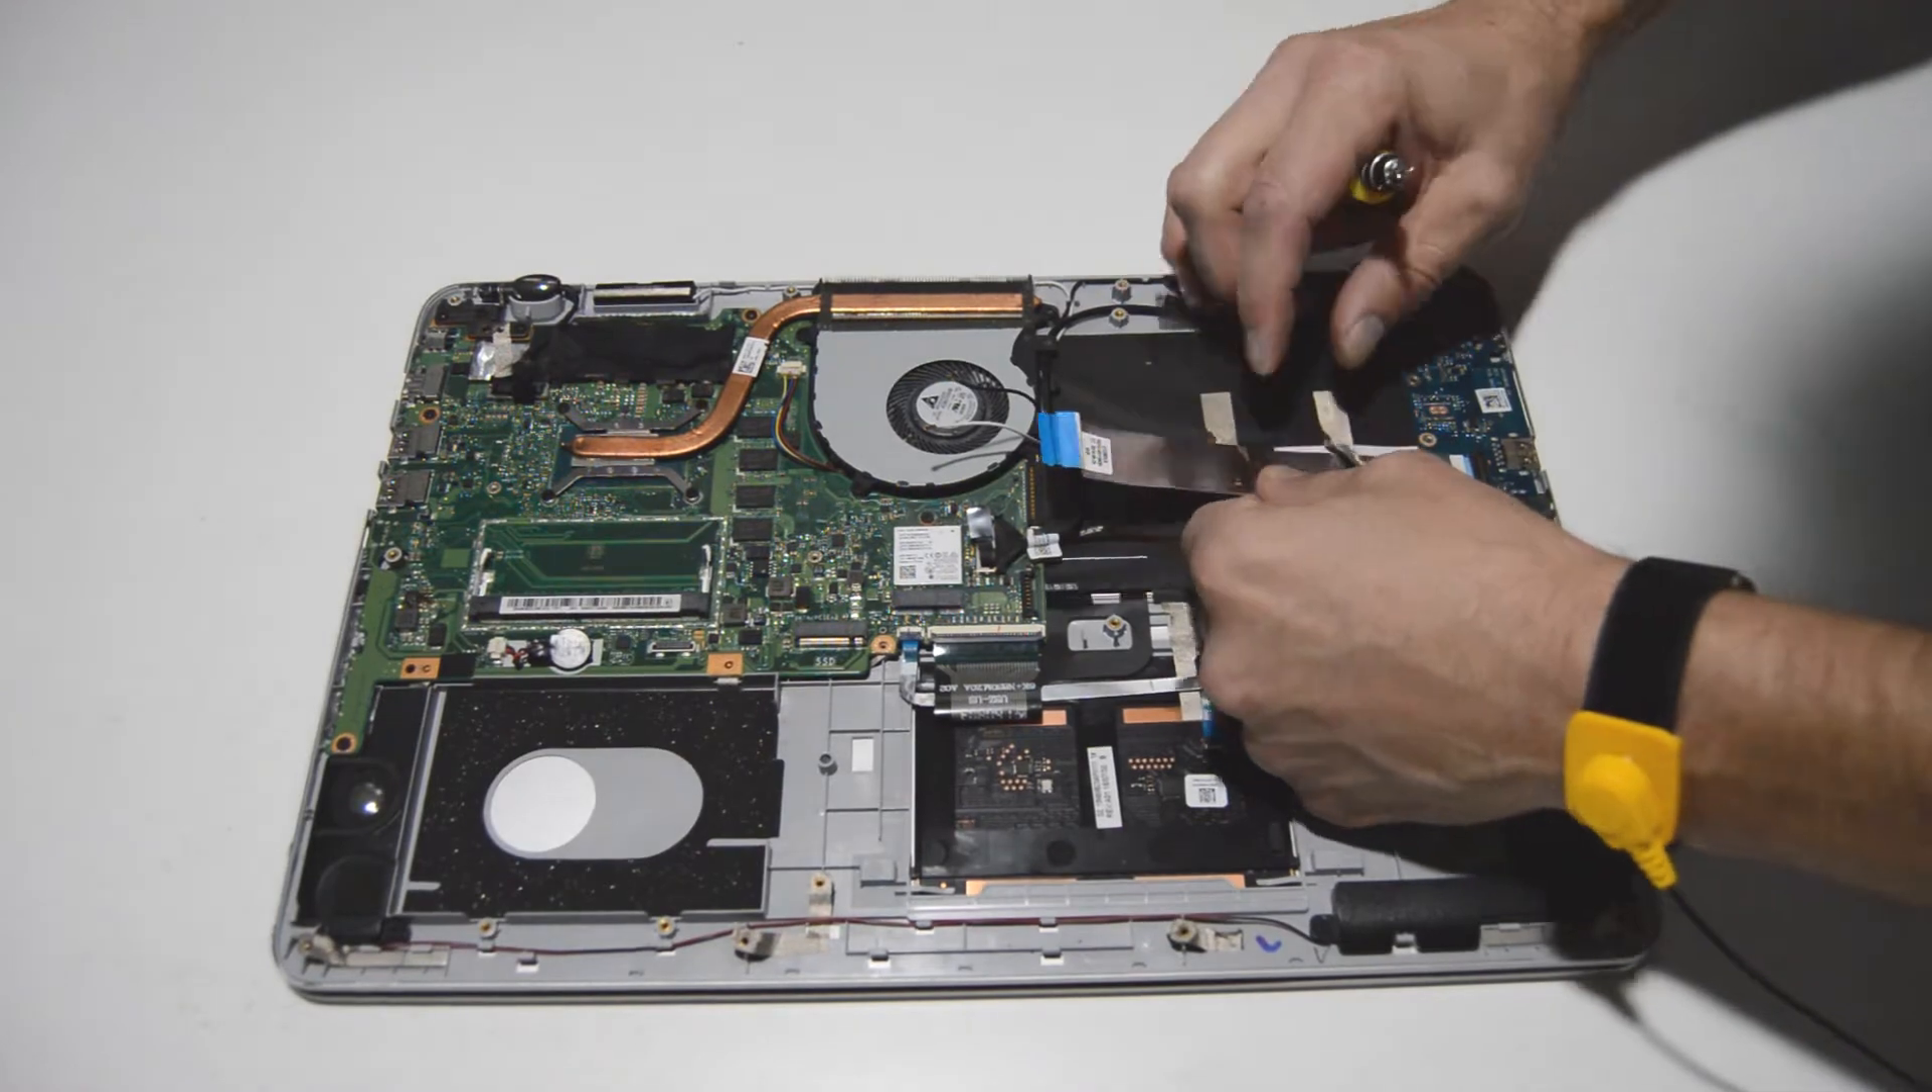And of course we have the obligatory tape that we'll have to remove.